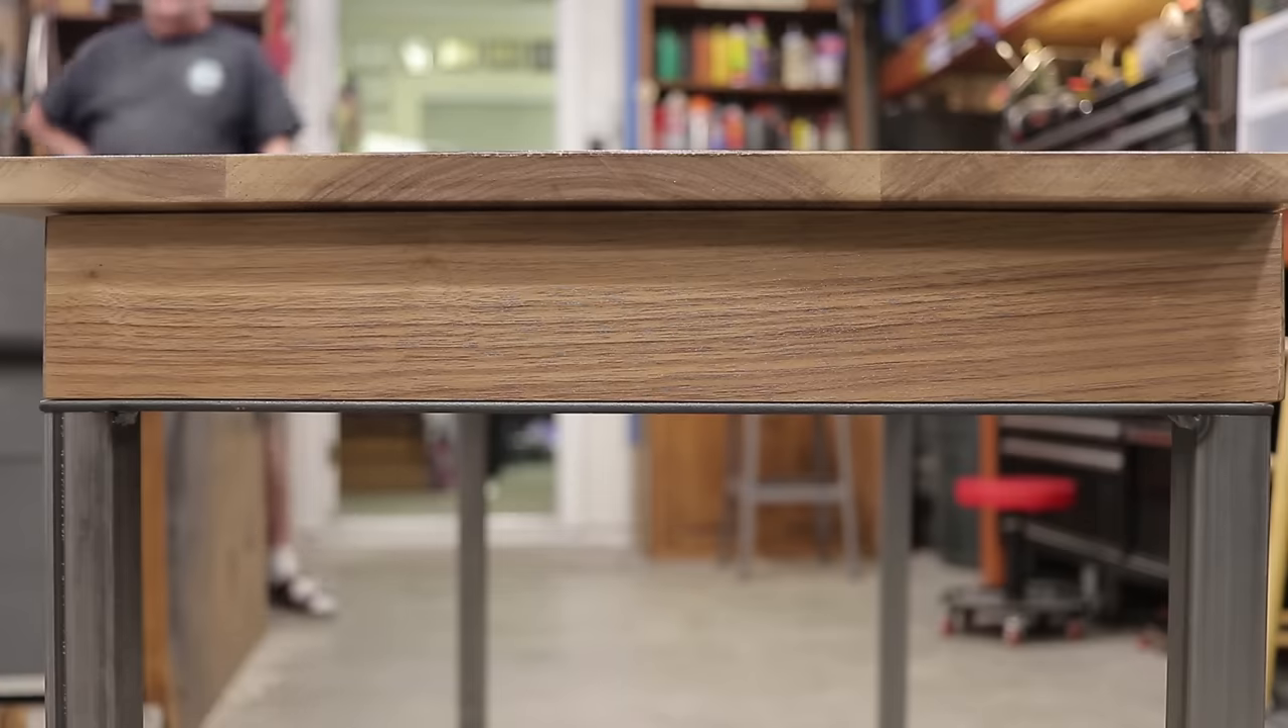Uh we're moving along looking pretty good and everything is nice and square right to the metal part of the frame.